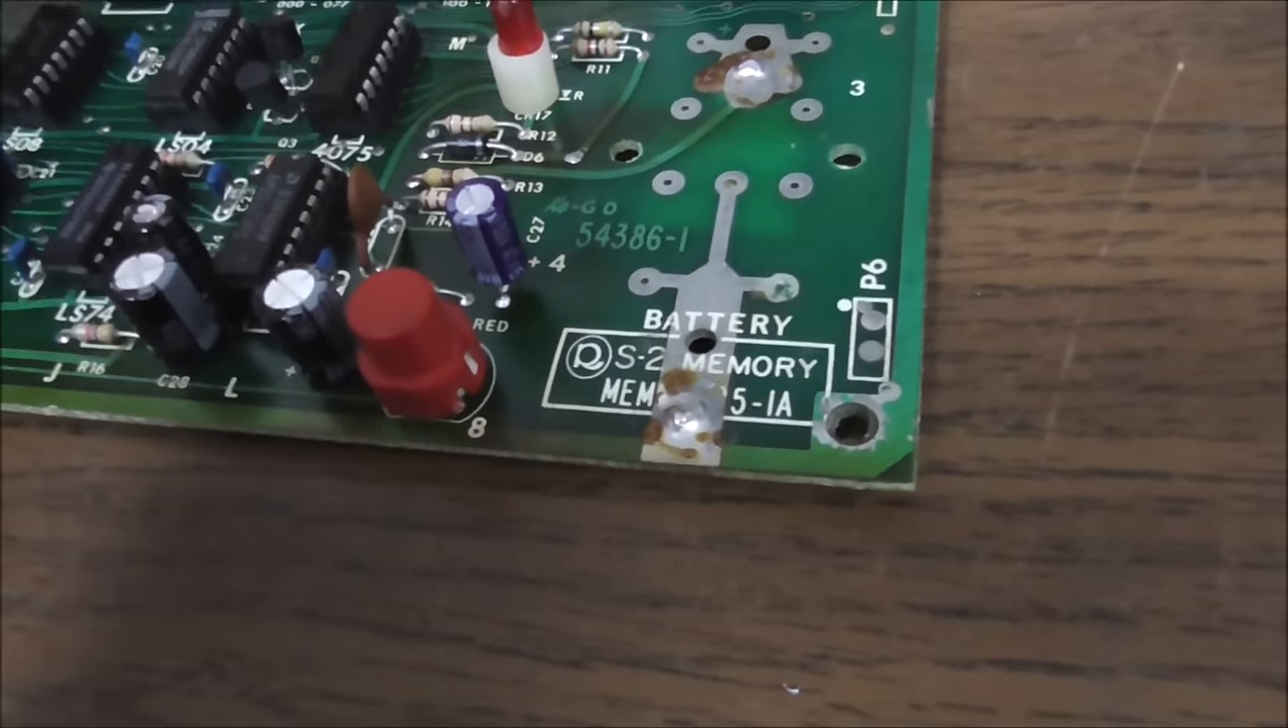So, I have pulled the battery off.